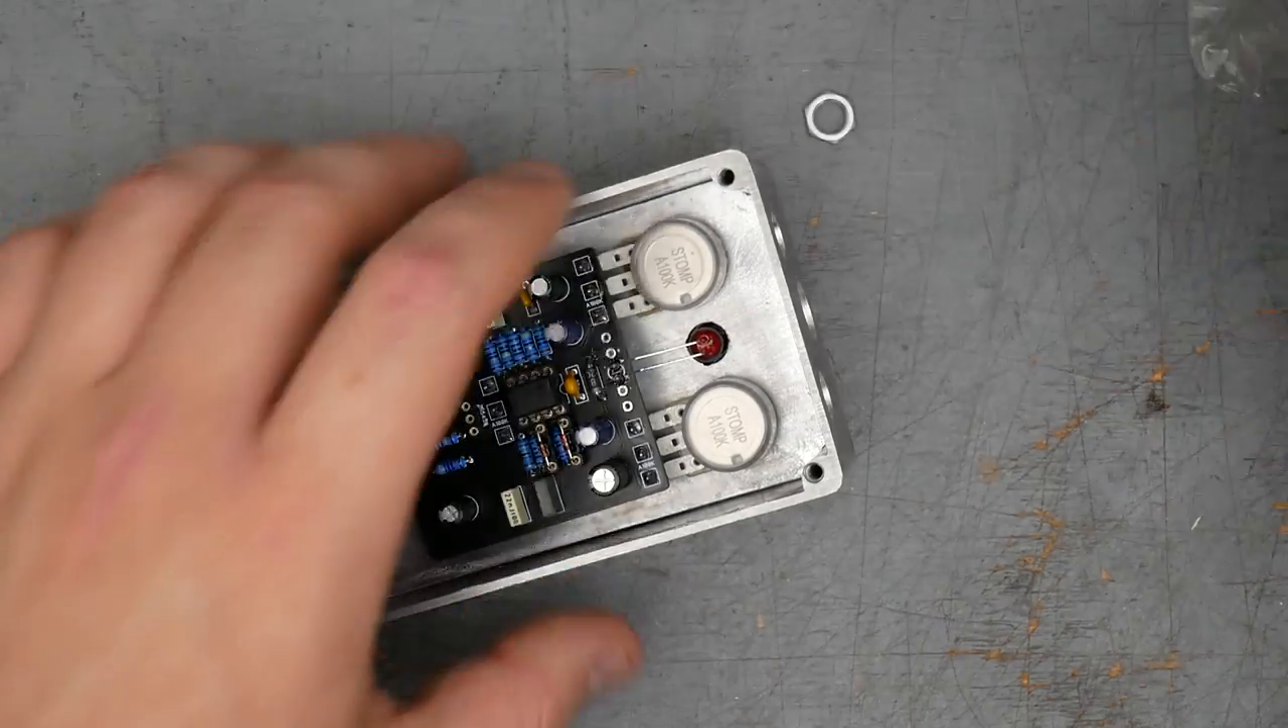Just double check I got my polarity right for the LED. Now we've got our LED installed.